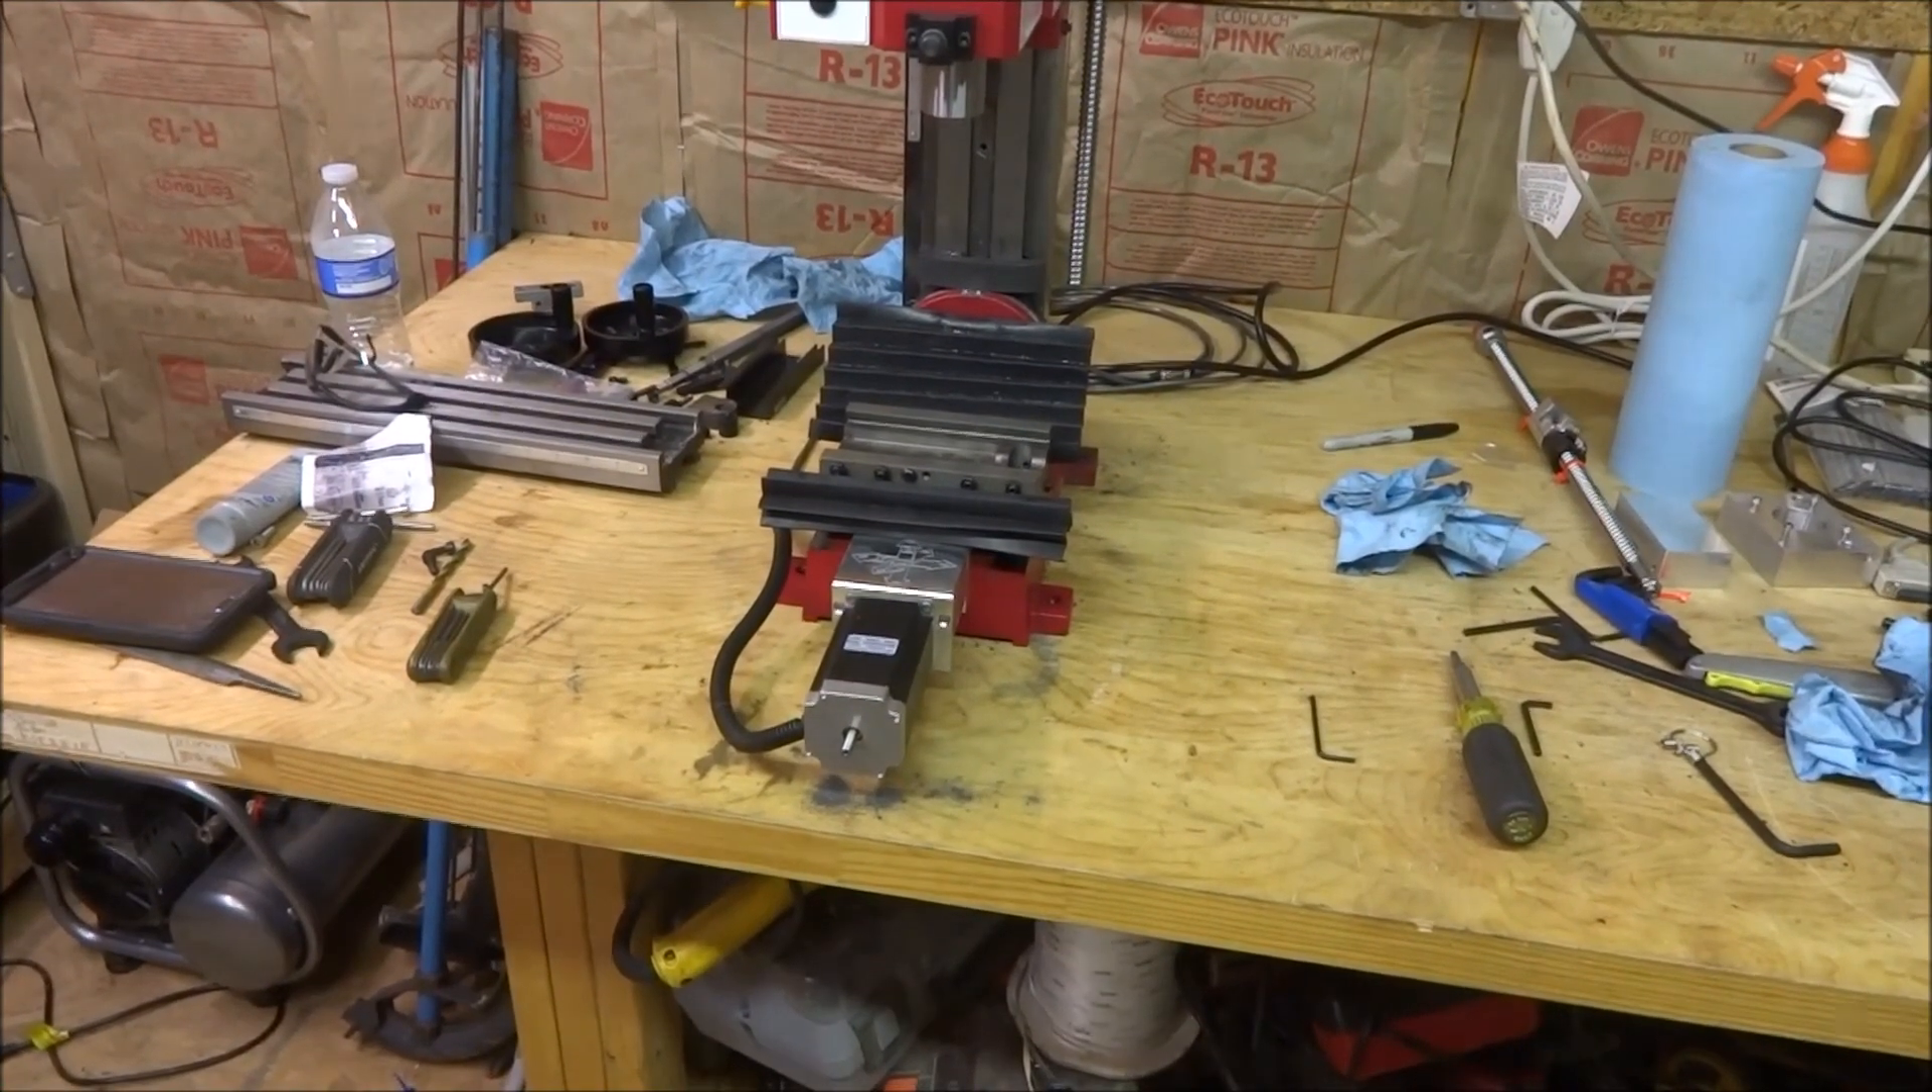Okay, I got the, uh, the dust guards back on and, uh, we're ready to move on to the, uh, putting the table back on the, uh, the x-axis.